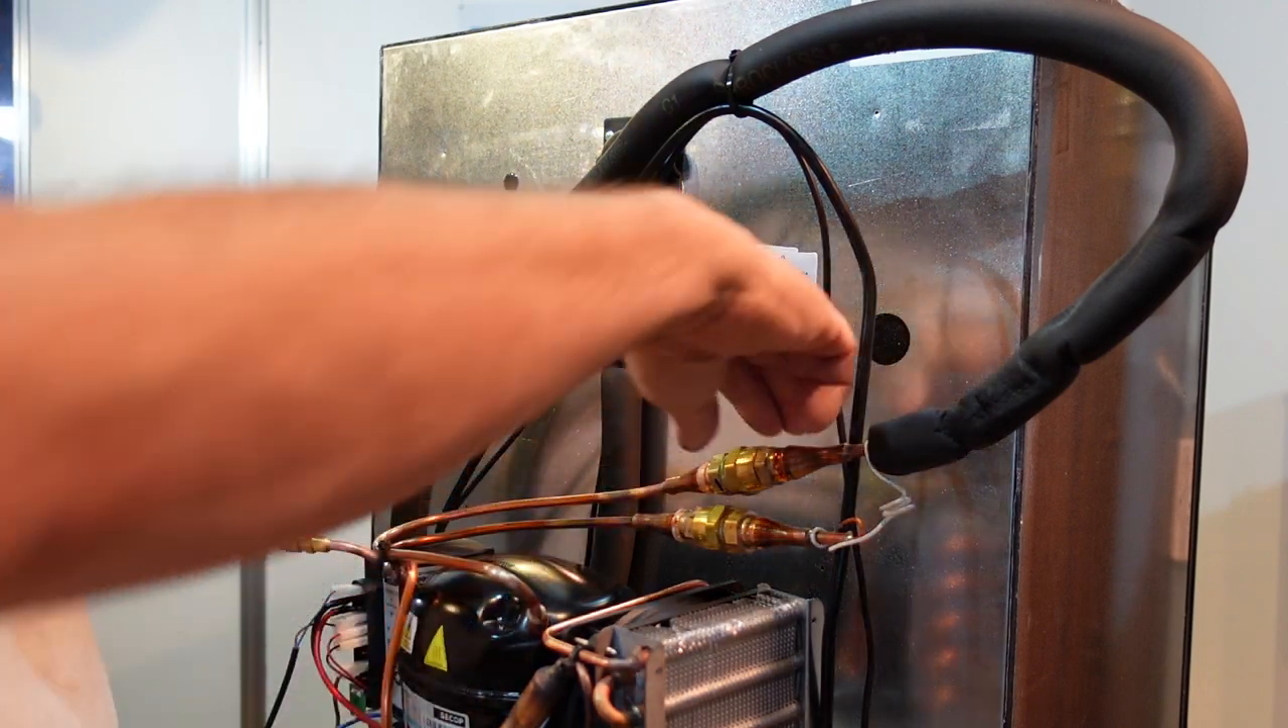Wir haben hier ein paar von diesen Kupplungen an diesem Kühlschrank montiert und hier kann man jetzt das lösen.